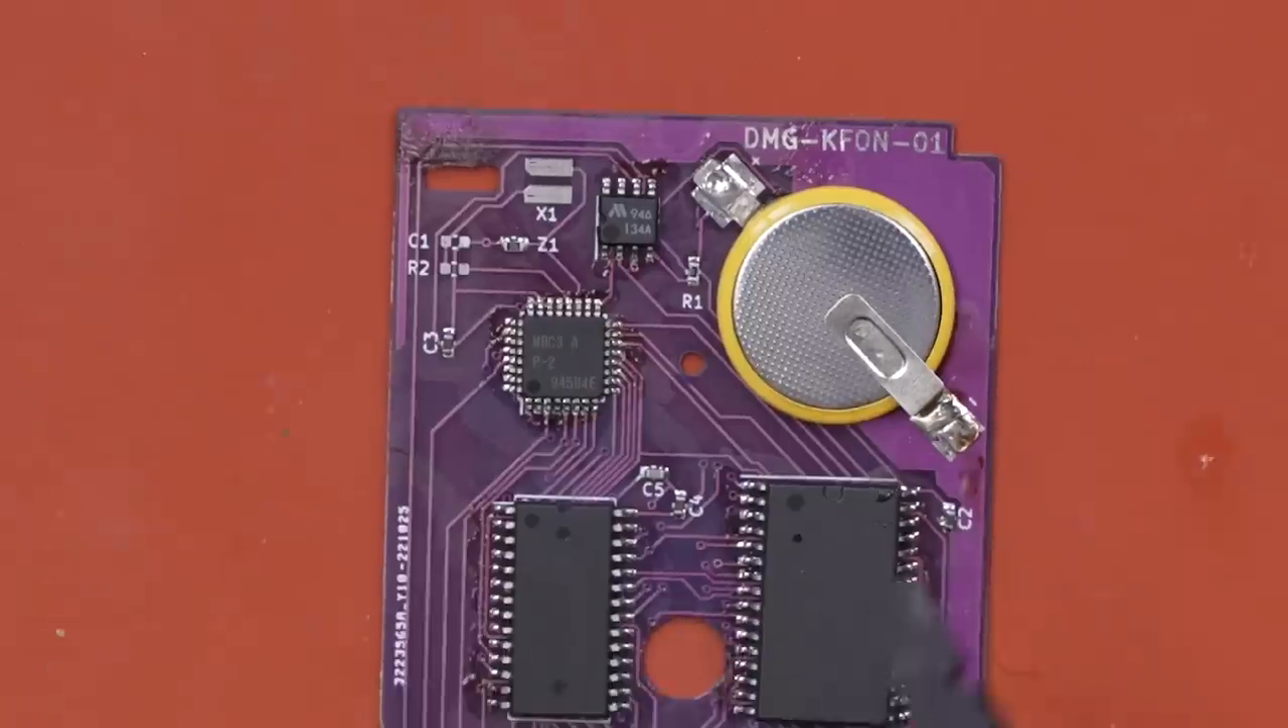Now we have the battery installed.